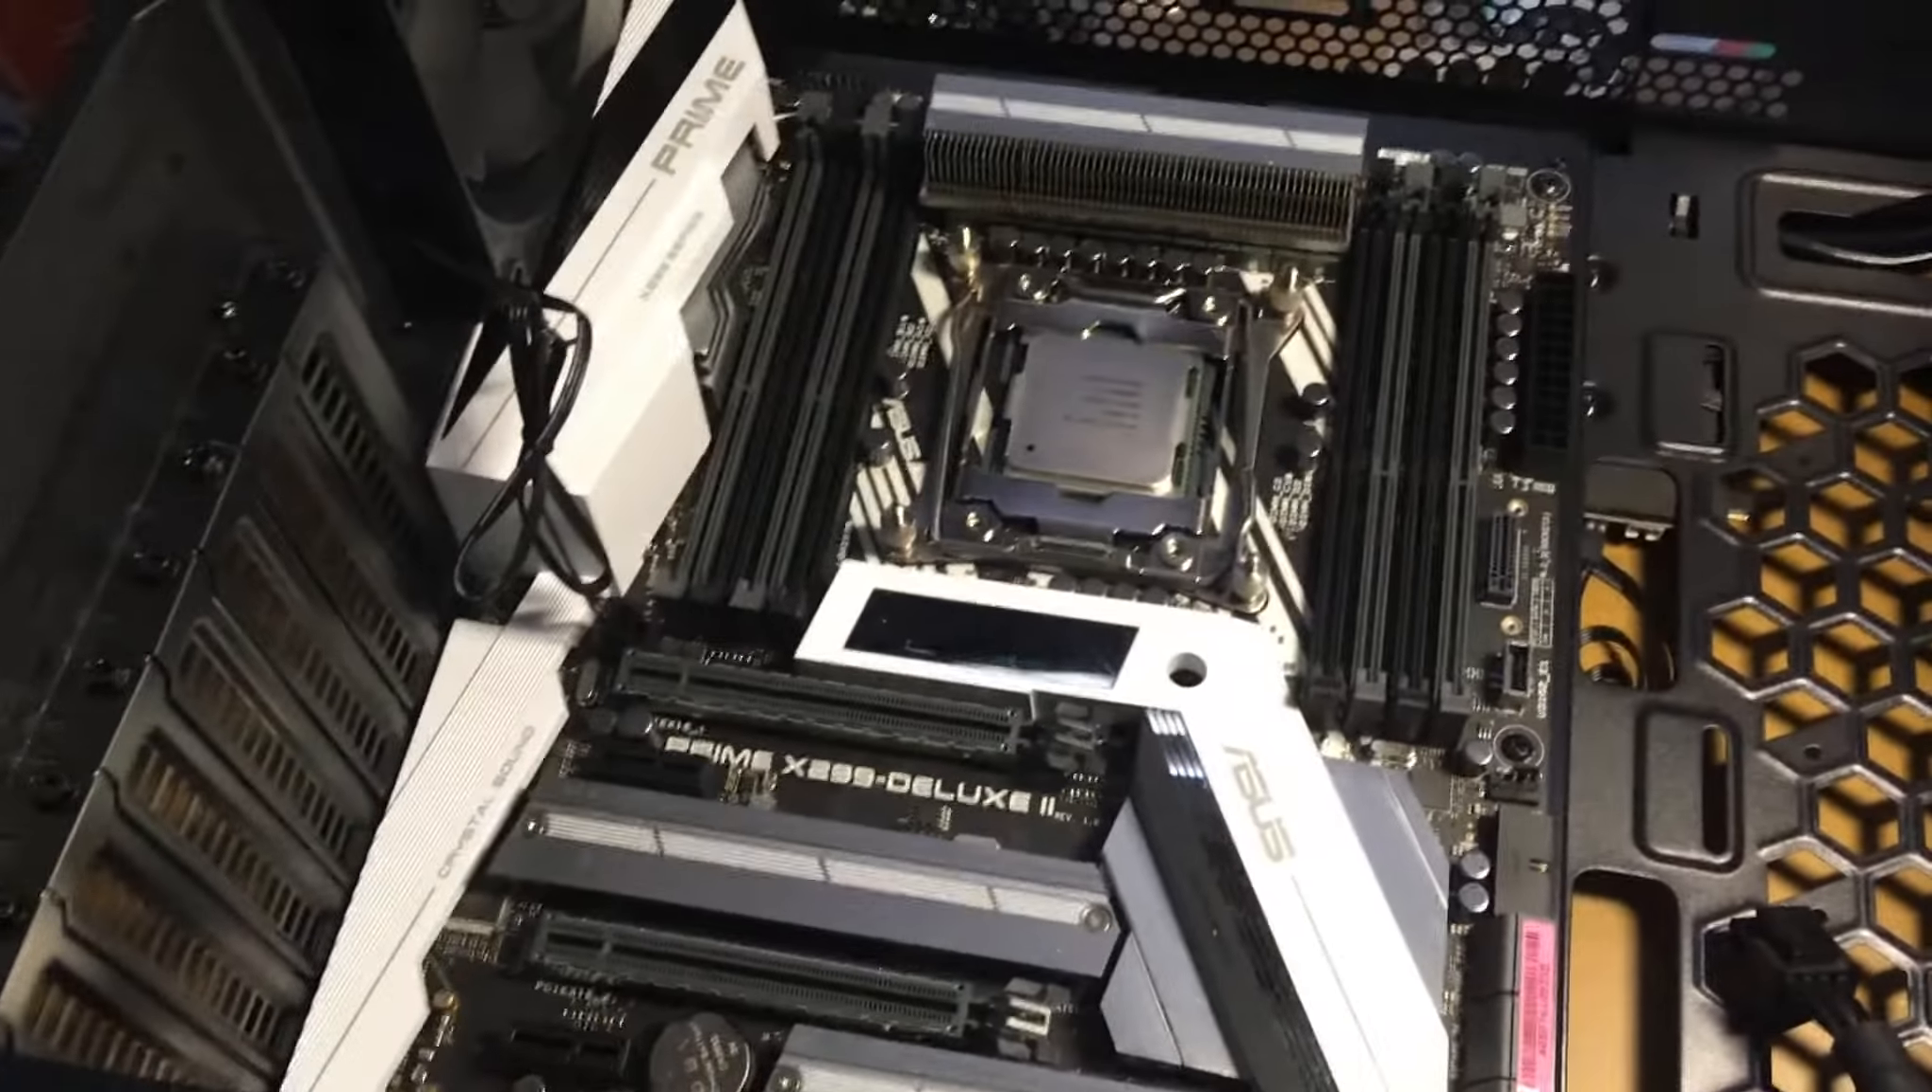La scheda madre e il processore che avevamo già montato sono montati sul case.